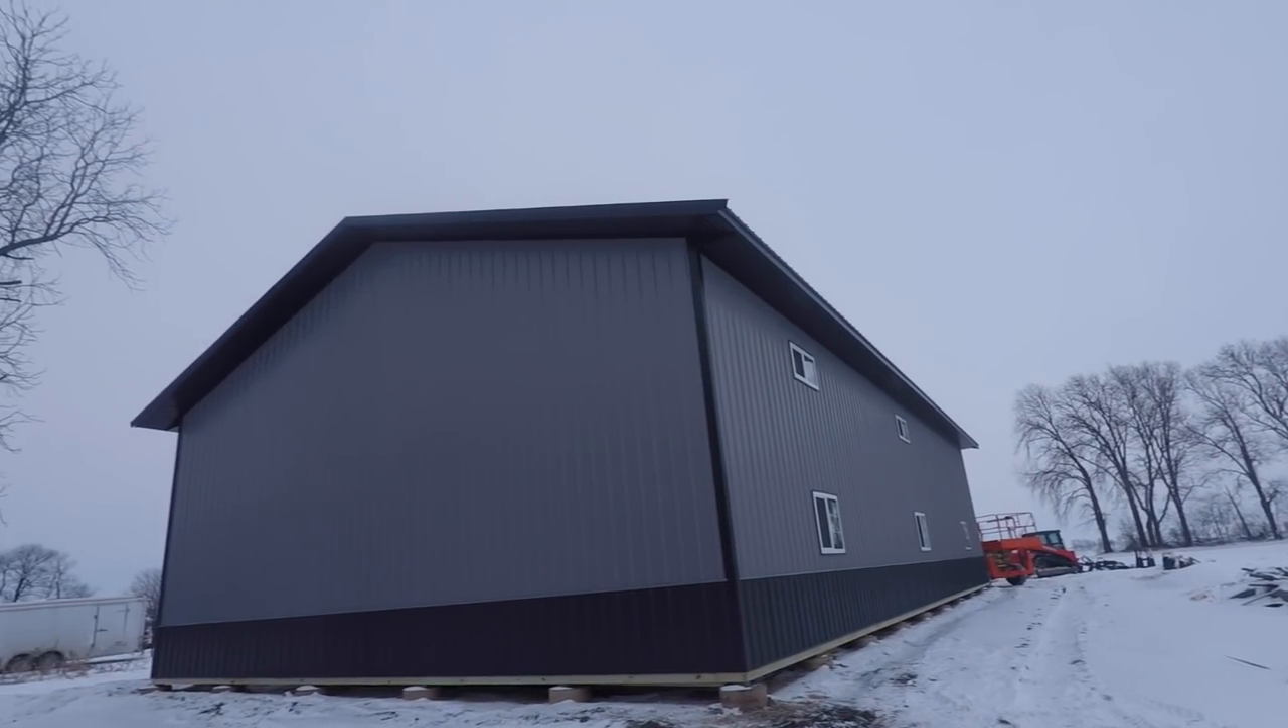Basically, everything is done back here. All we gotta do is put our shutters on our windows.